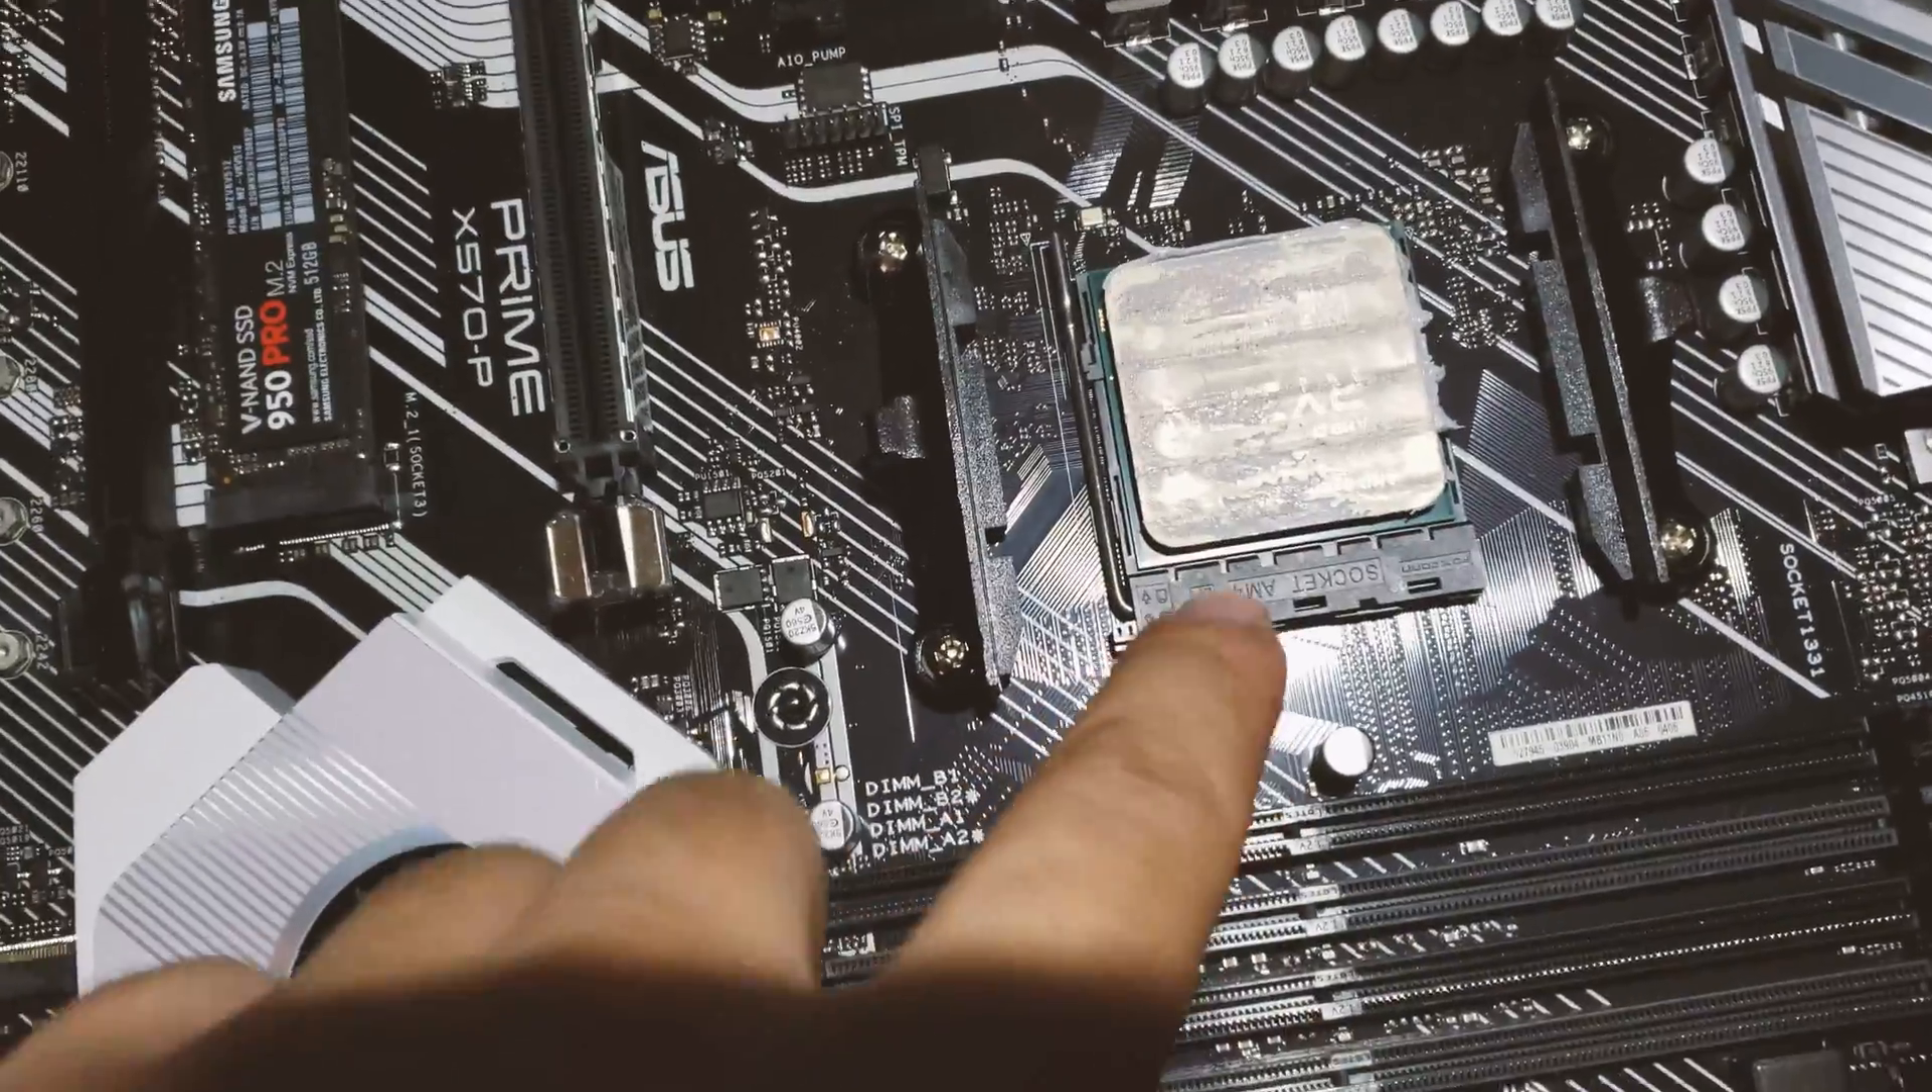As you can see right now I have the heatsink removed.